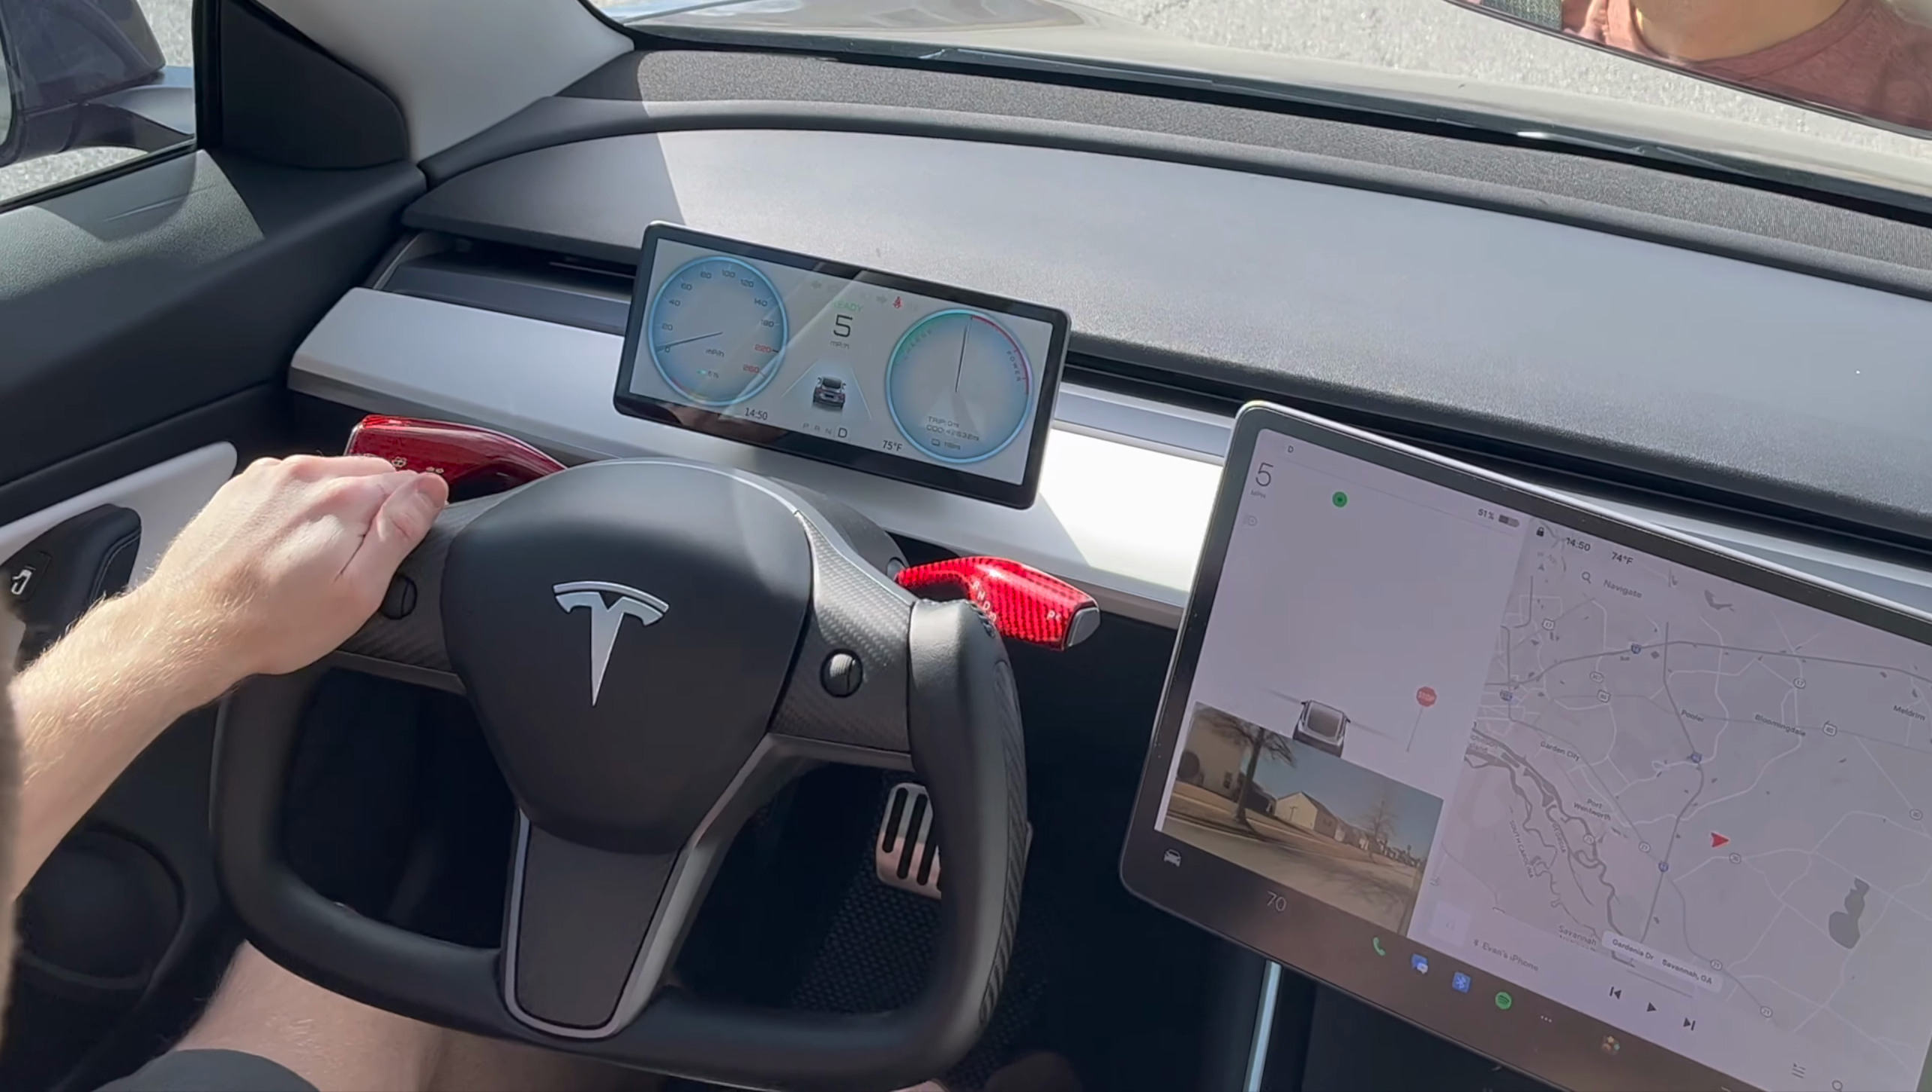And that's it we've finally reached the end of the install and we can see the screen mirrors what the main Tesla screen displays.